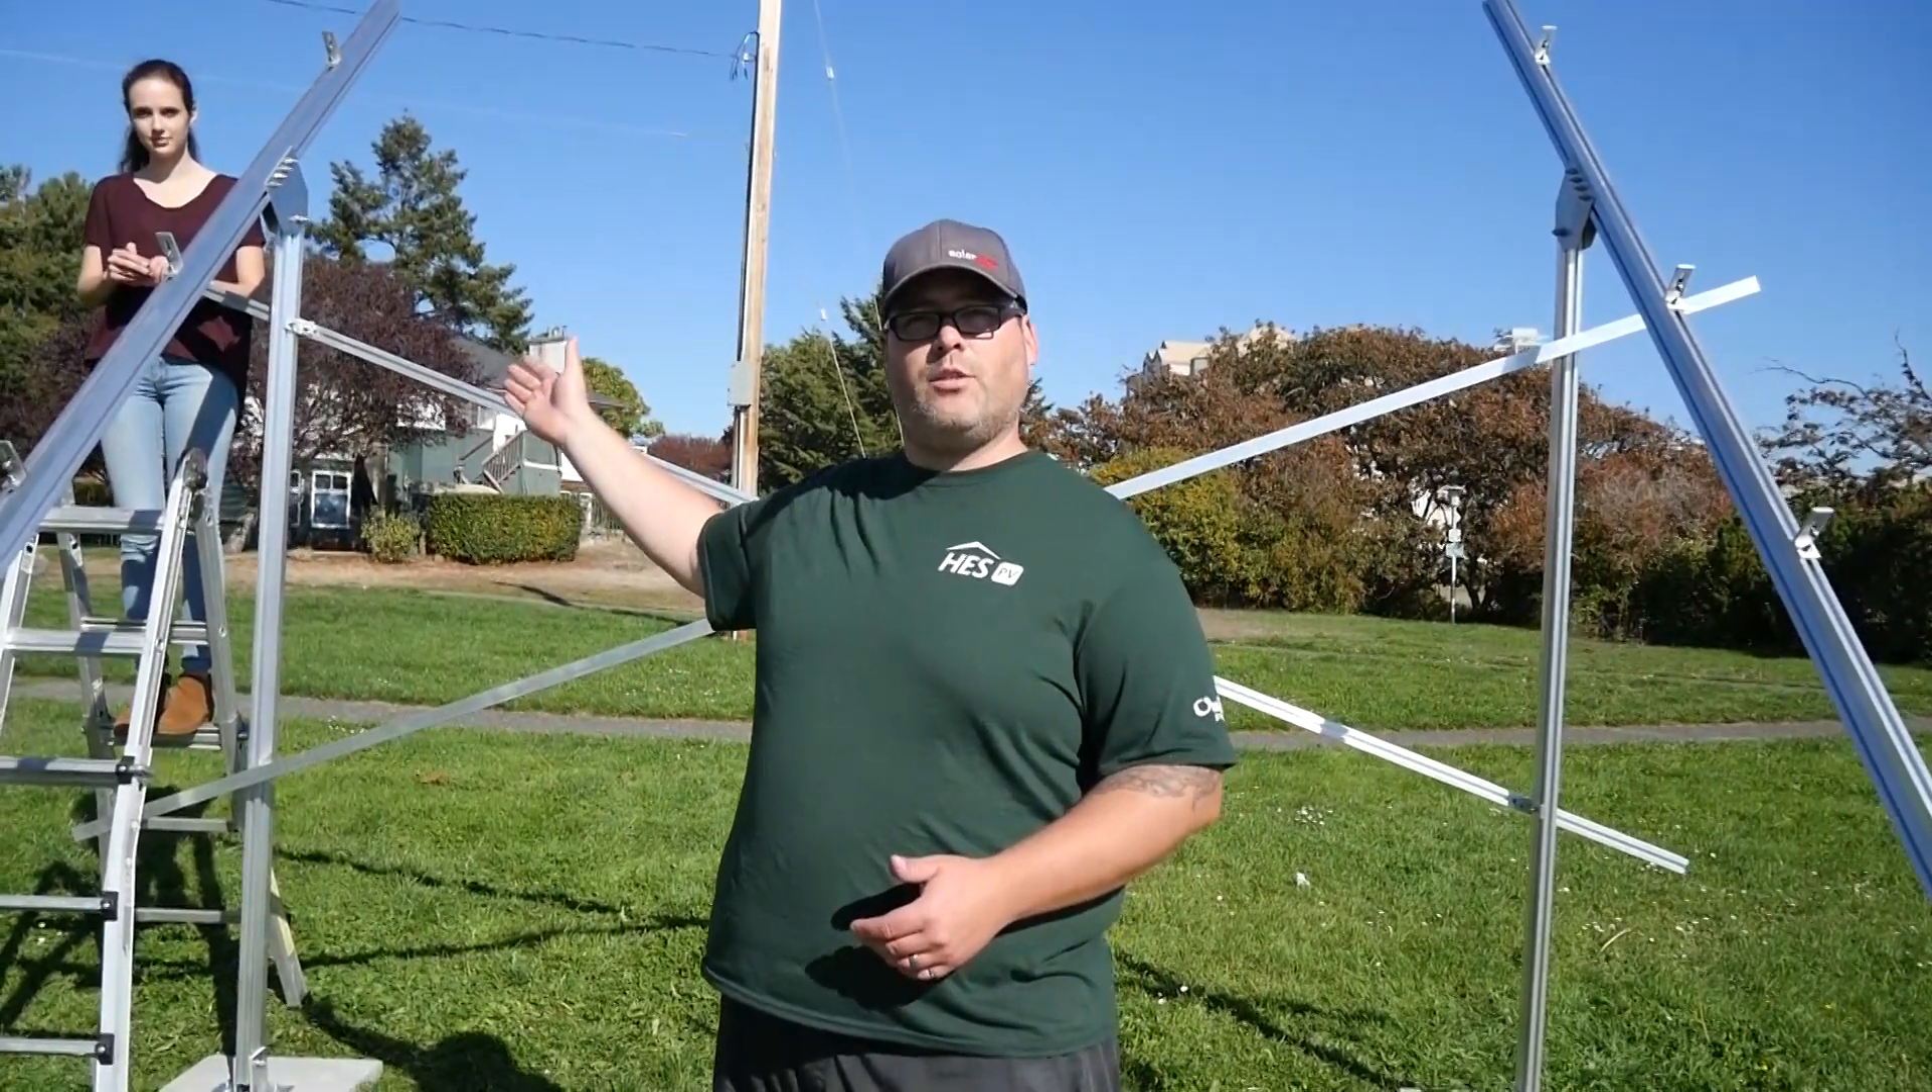Last but not least as well, notice there's a little bit of overhang on the cross braces as well.